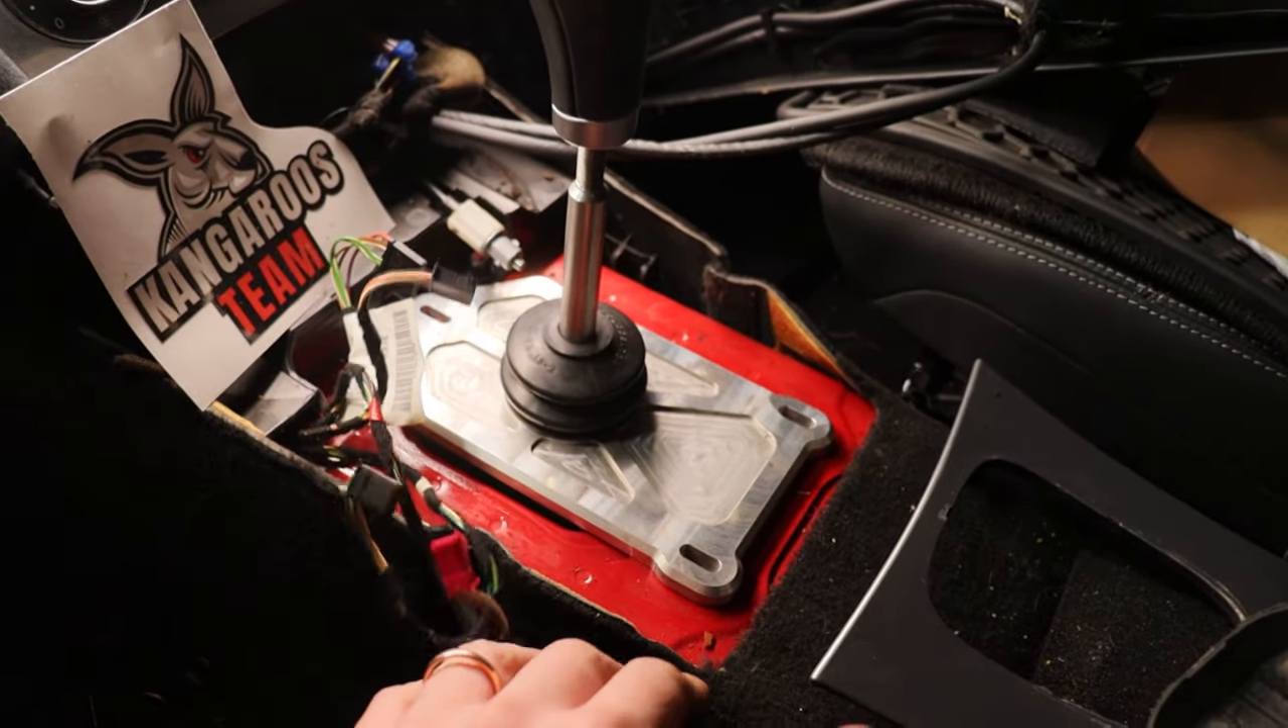Well shifter is in. We know that that fits. I'm not going to bolt it down yet.